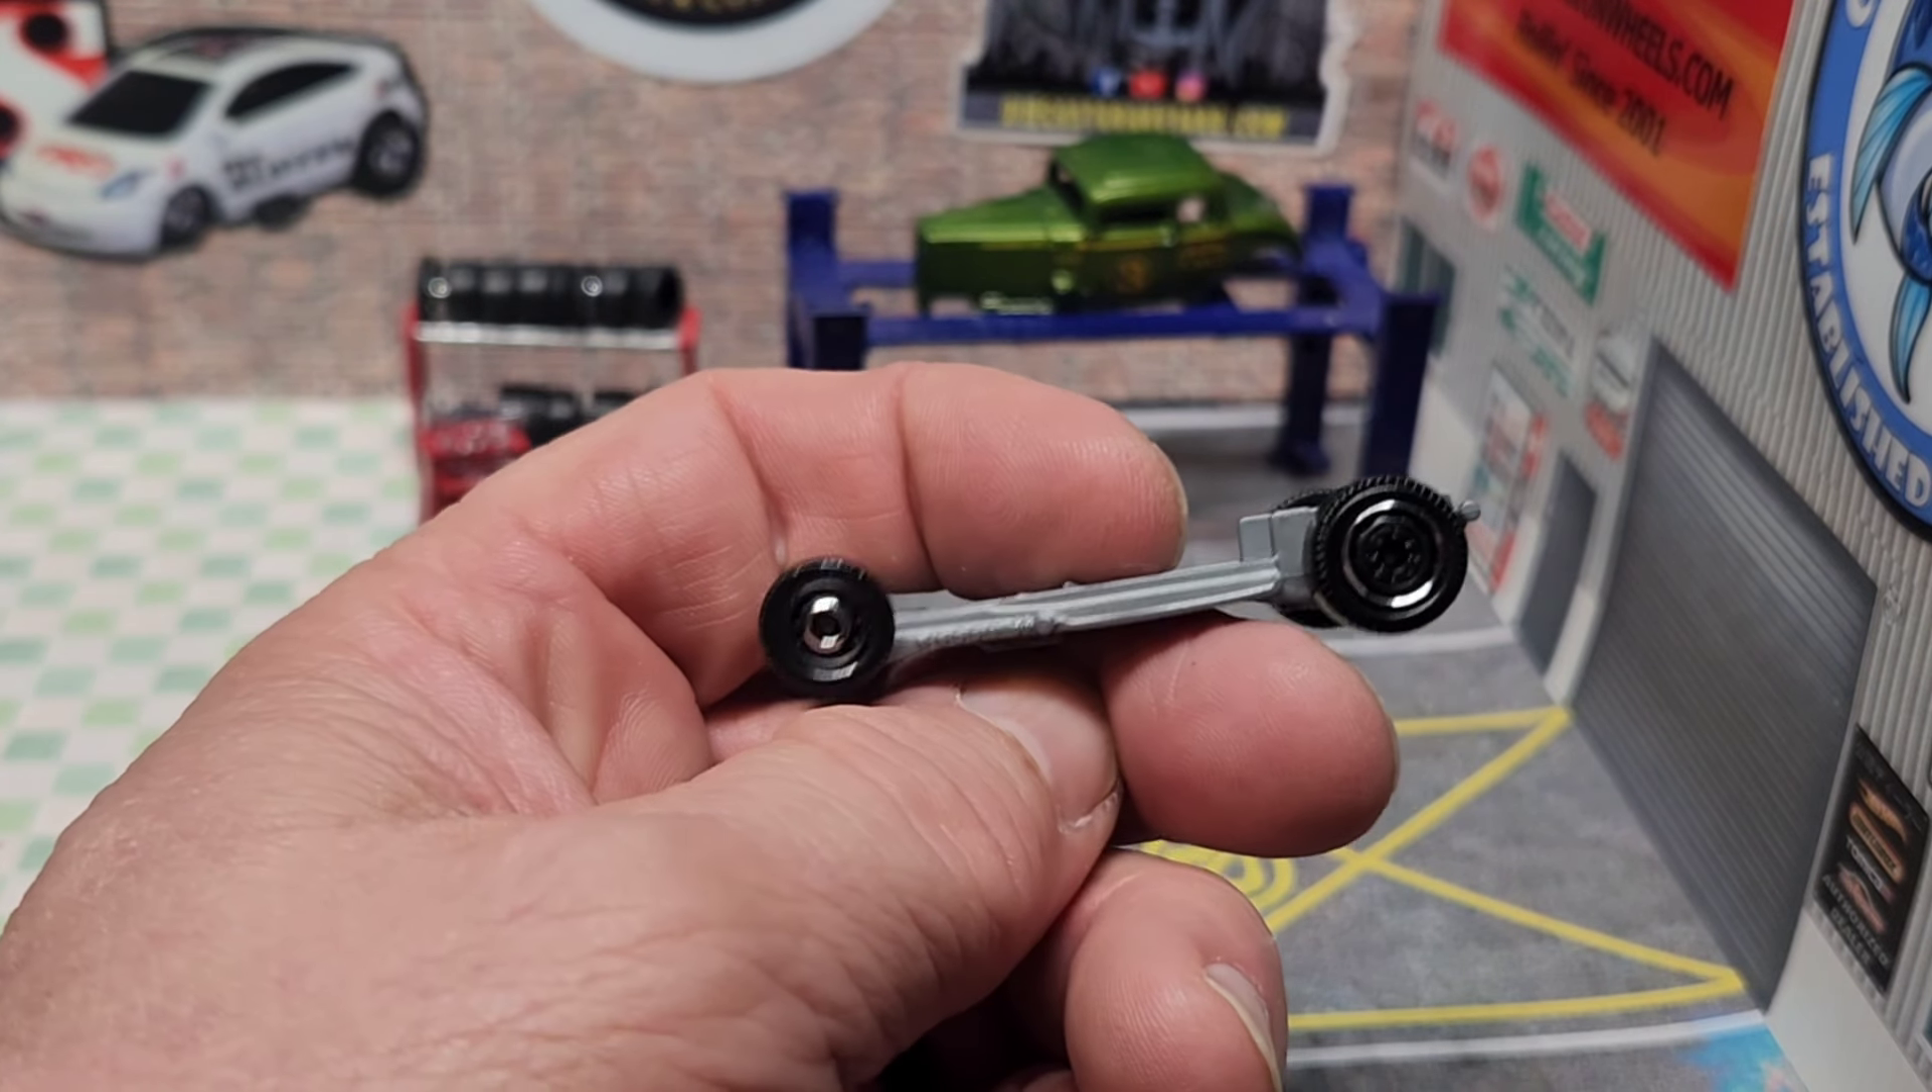I just haven't taken the wheels off.